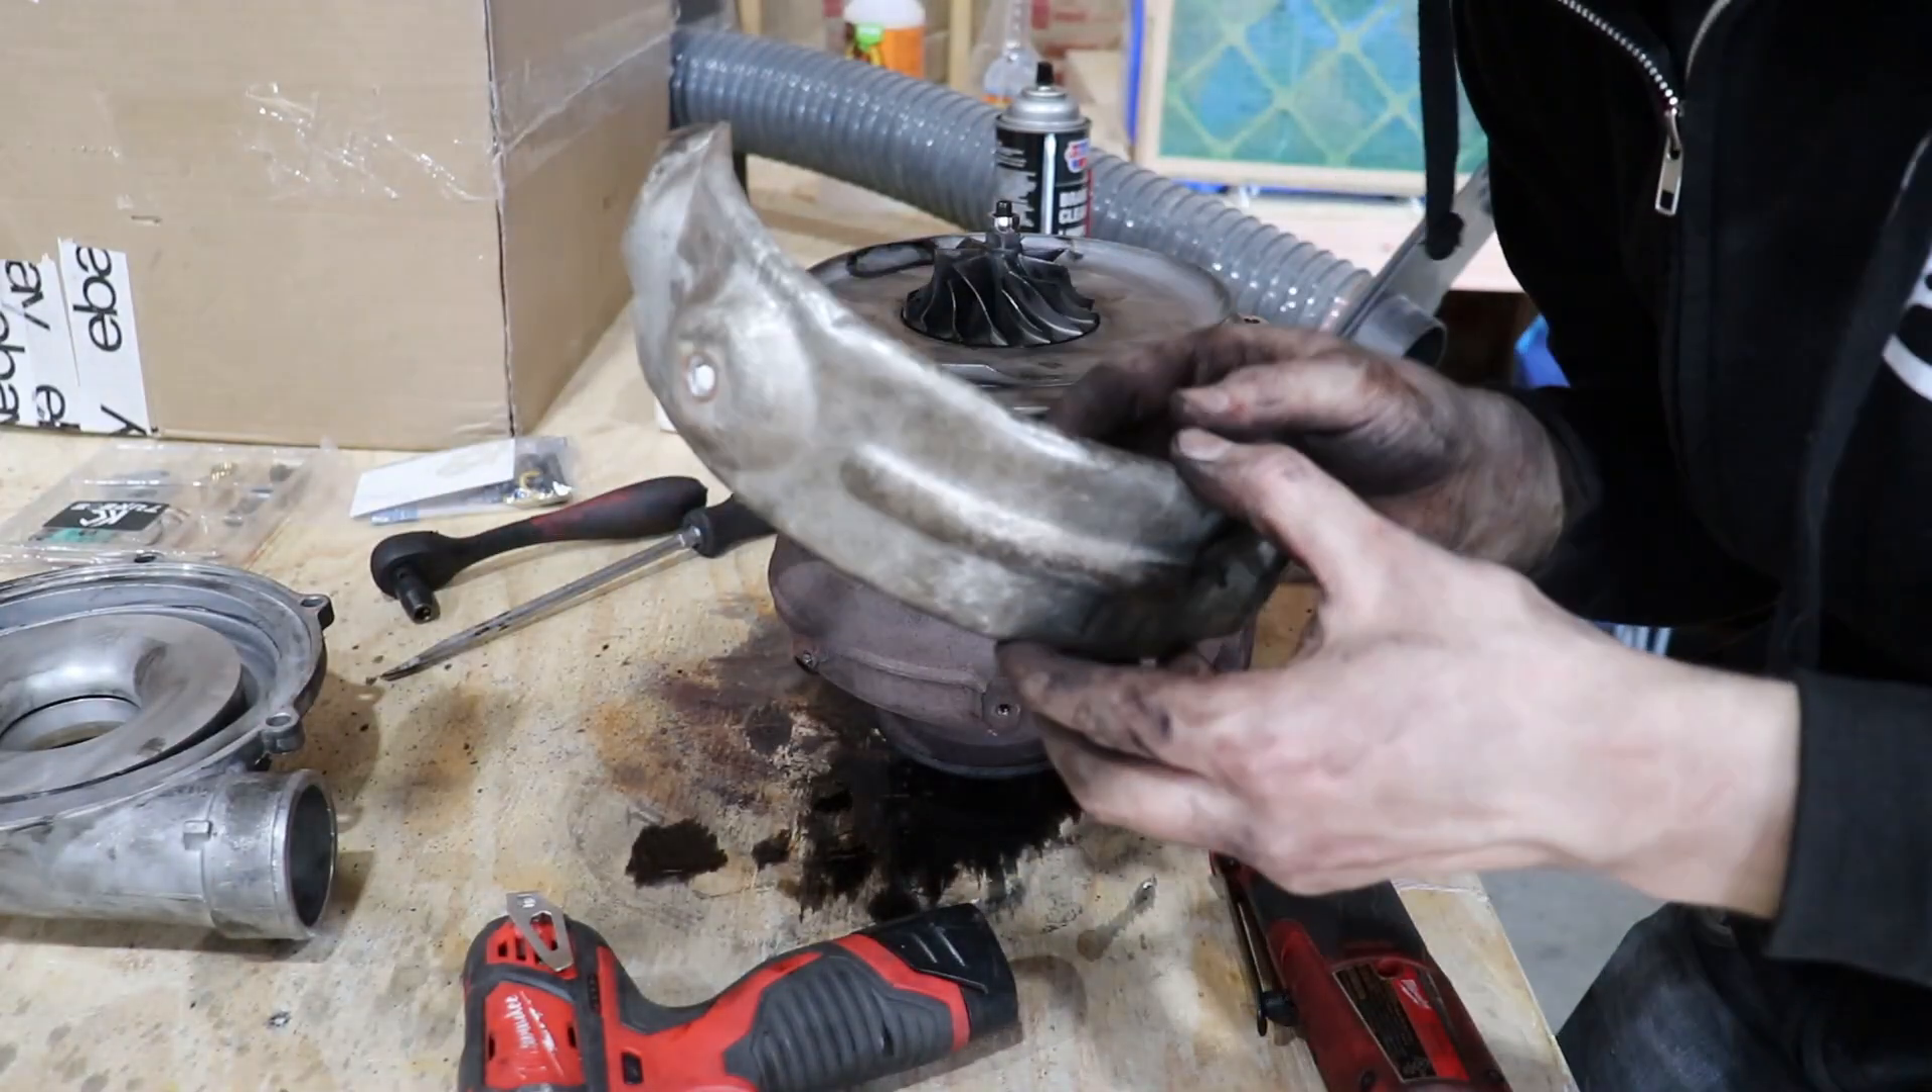I went ahead and took the heat shield off that was three eight millimeter bolts.